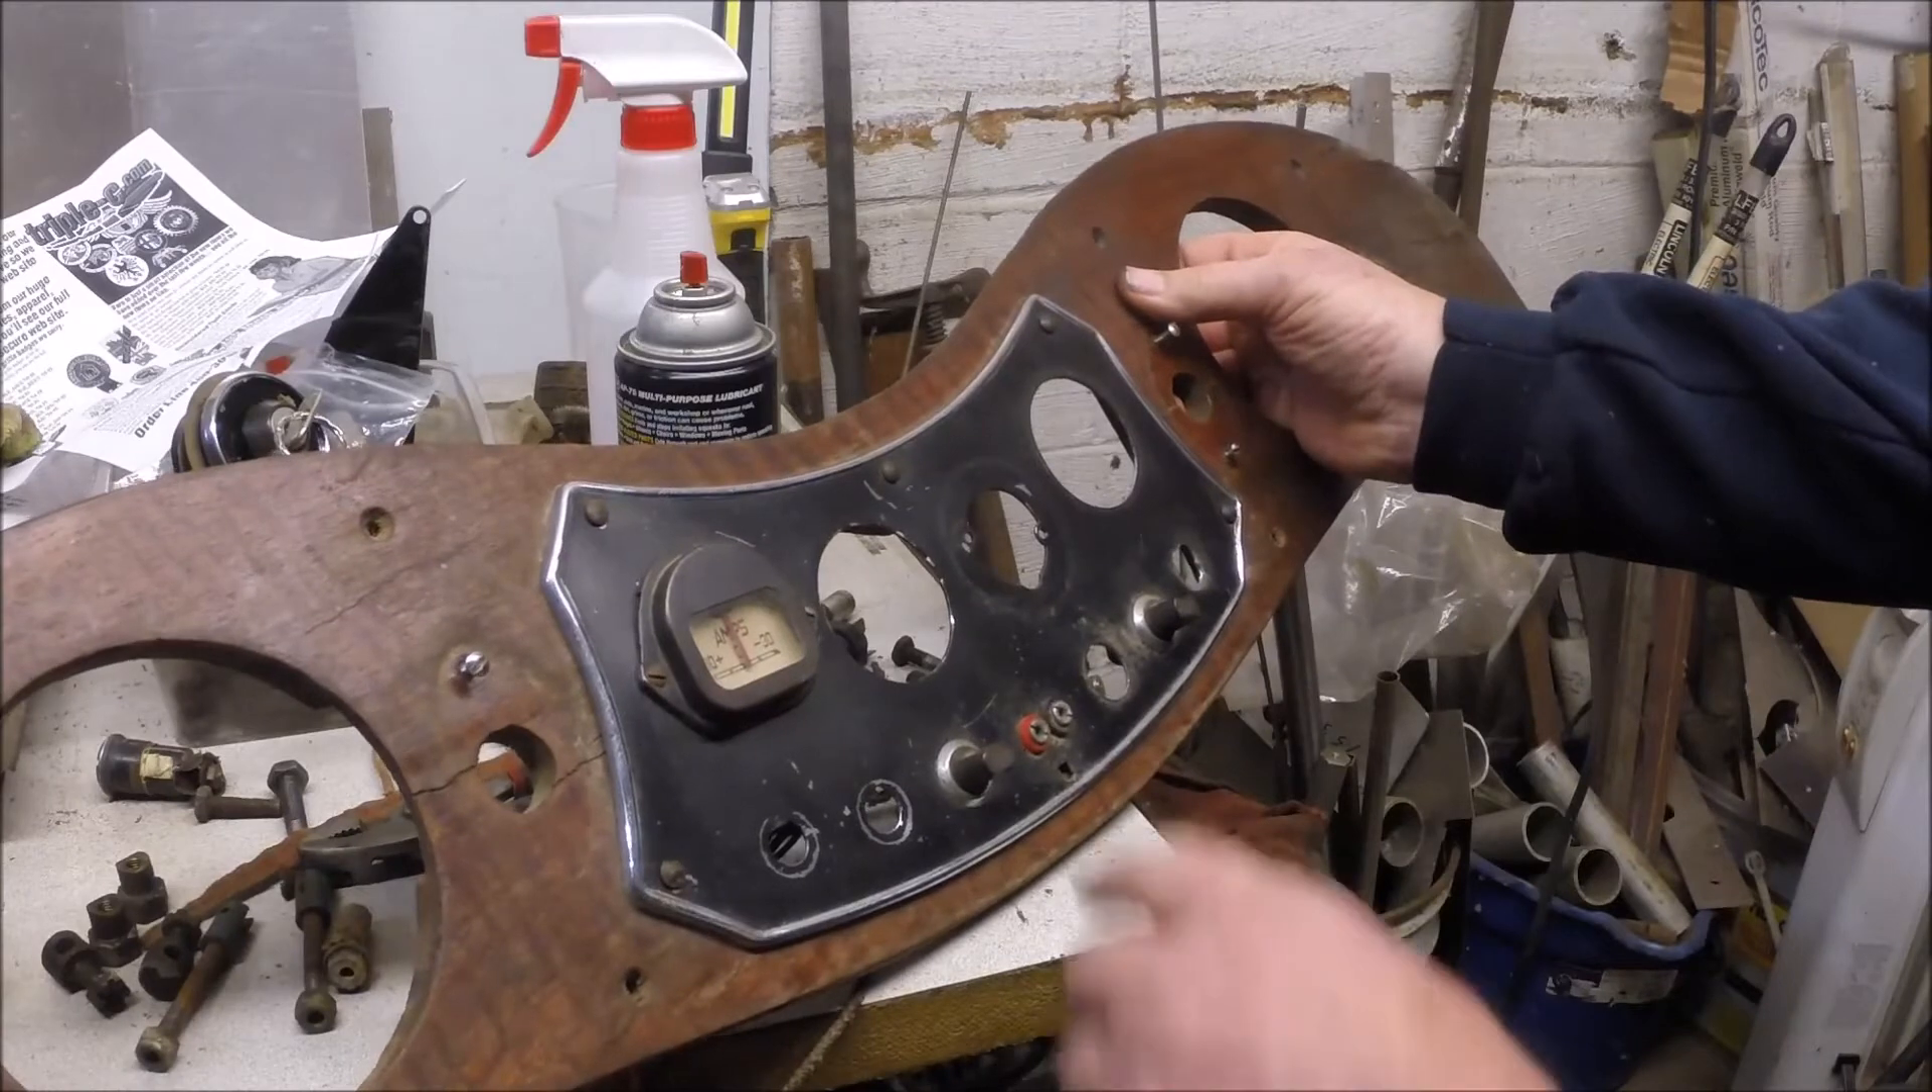We've already taken some of the gauges out.